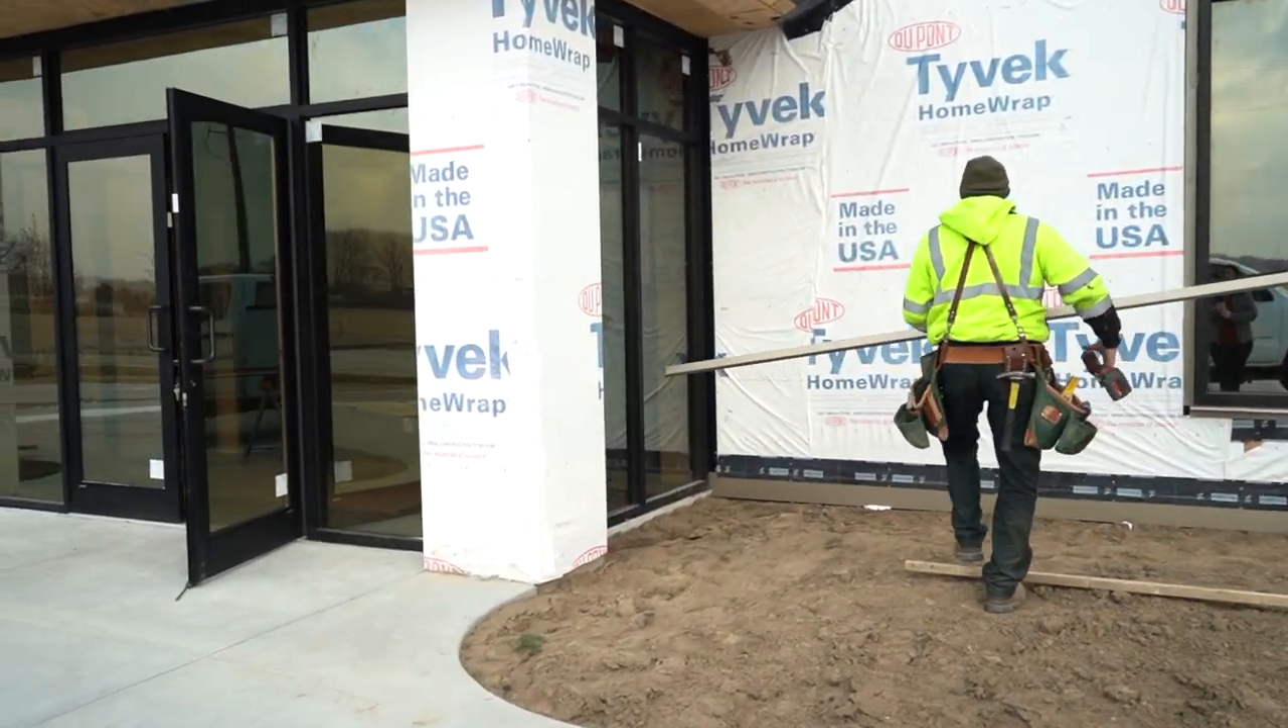The facade on the front of the building is in the process of being installed at this moment.